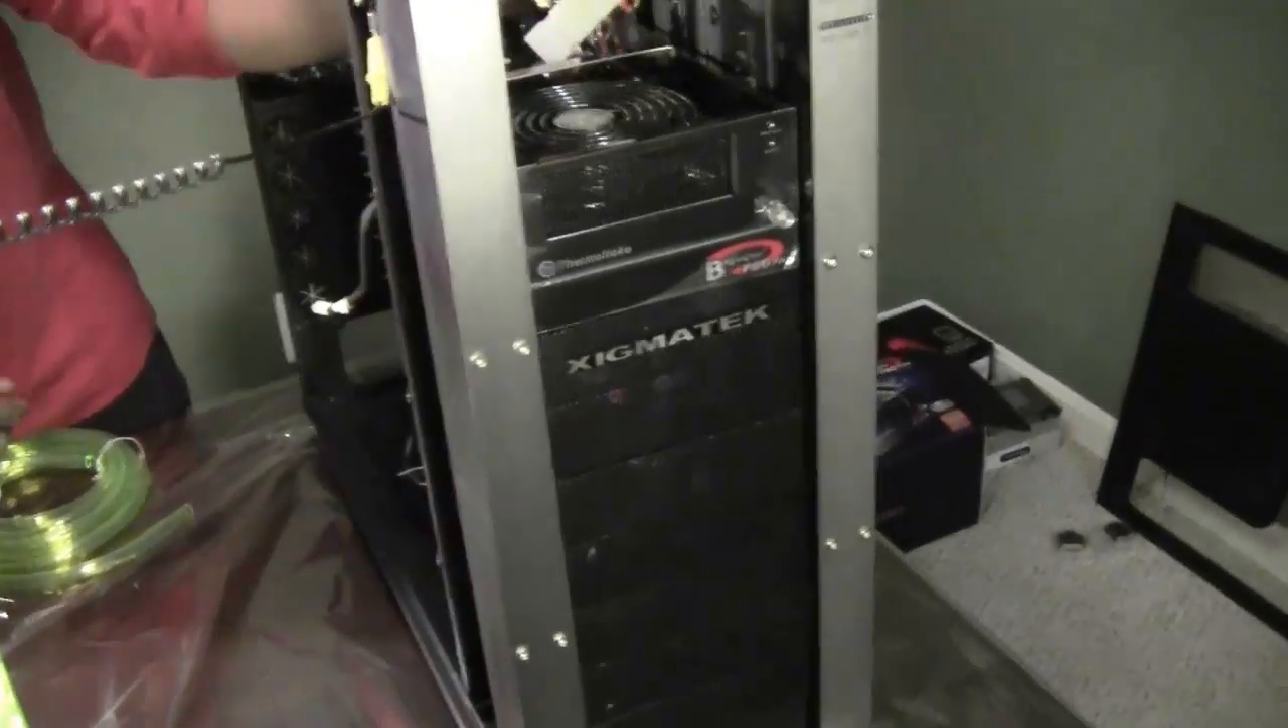Alright, so we got the water cooling dual bay contraption in the case.